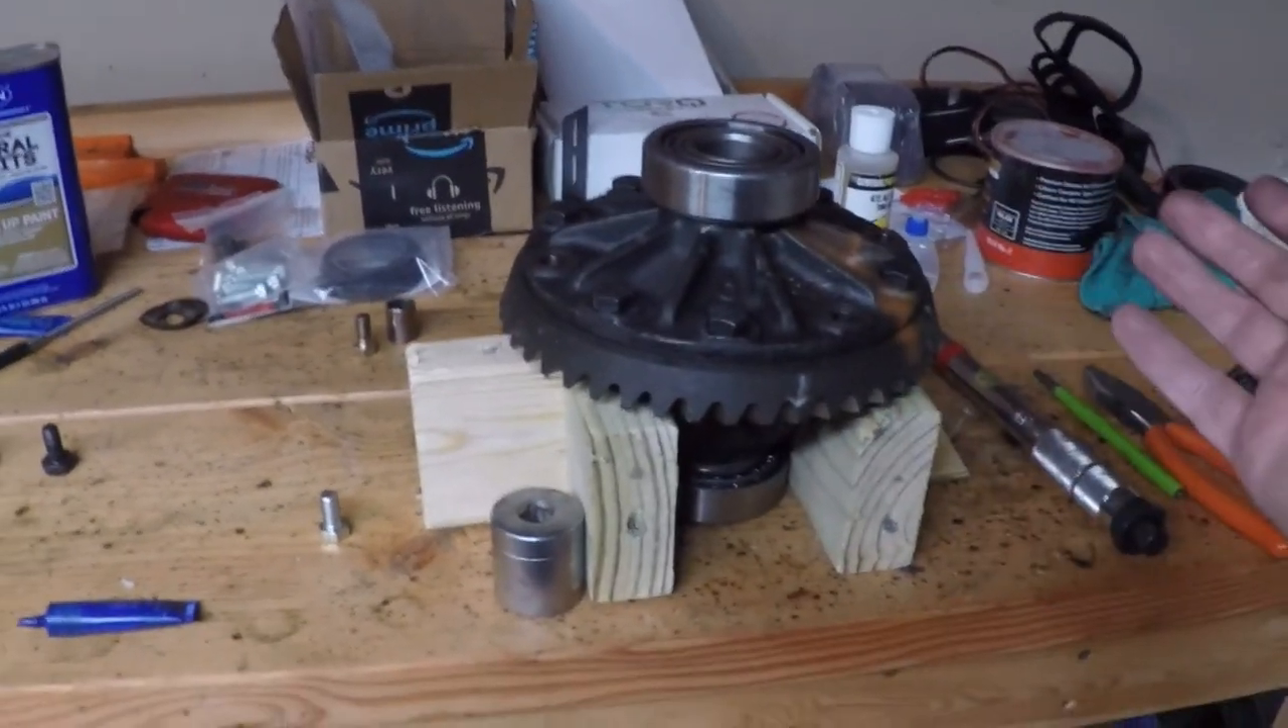Alright, I put the ring gear back on. I didn't really have to struggle.